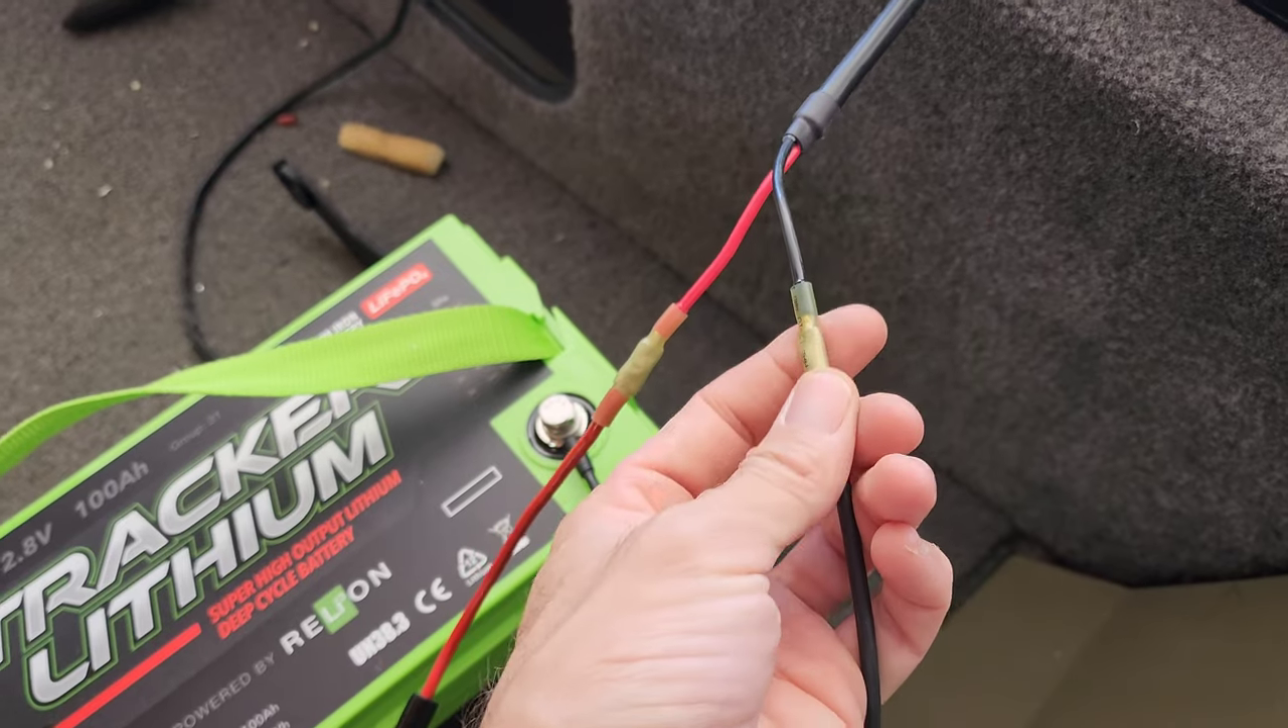The leads from the factory from Hummingbird were only so long coming out. So I just extended those.